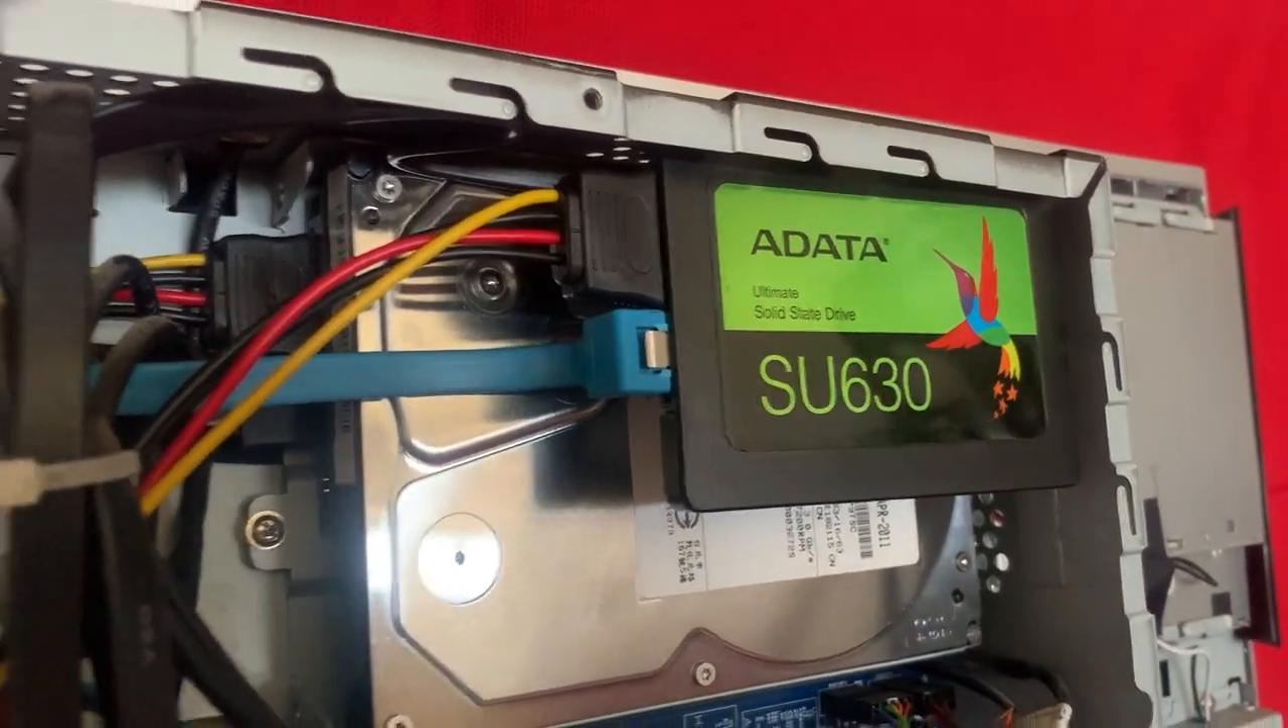Así es como quedó ya he puesto su unidad de estado sólido.